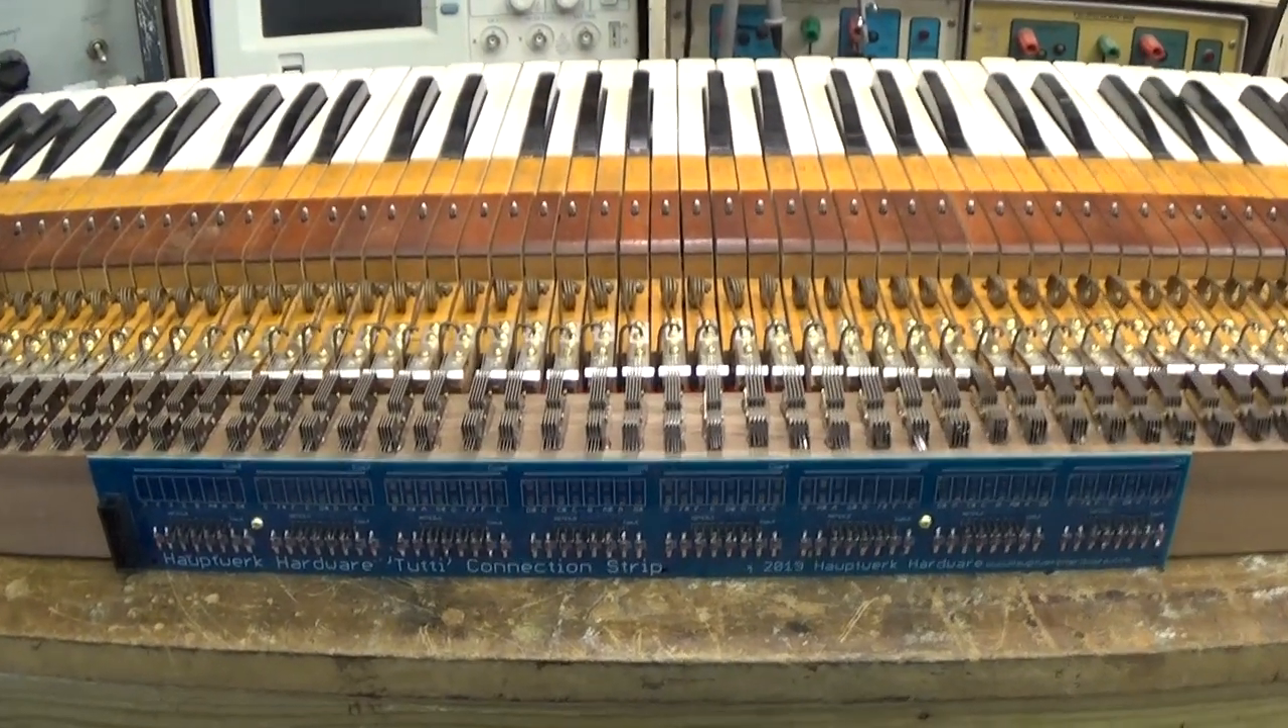OK, I've mounted the boards to the back of the keyboard assembly now.